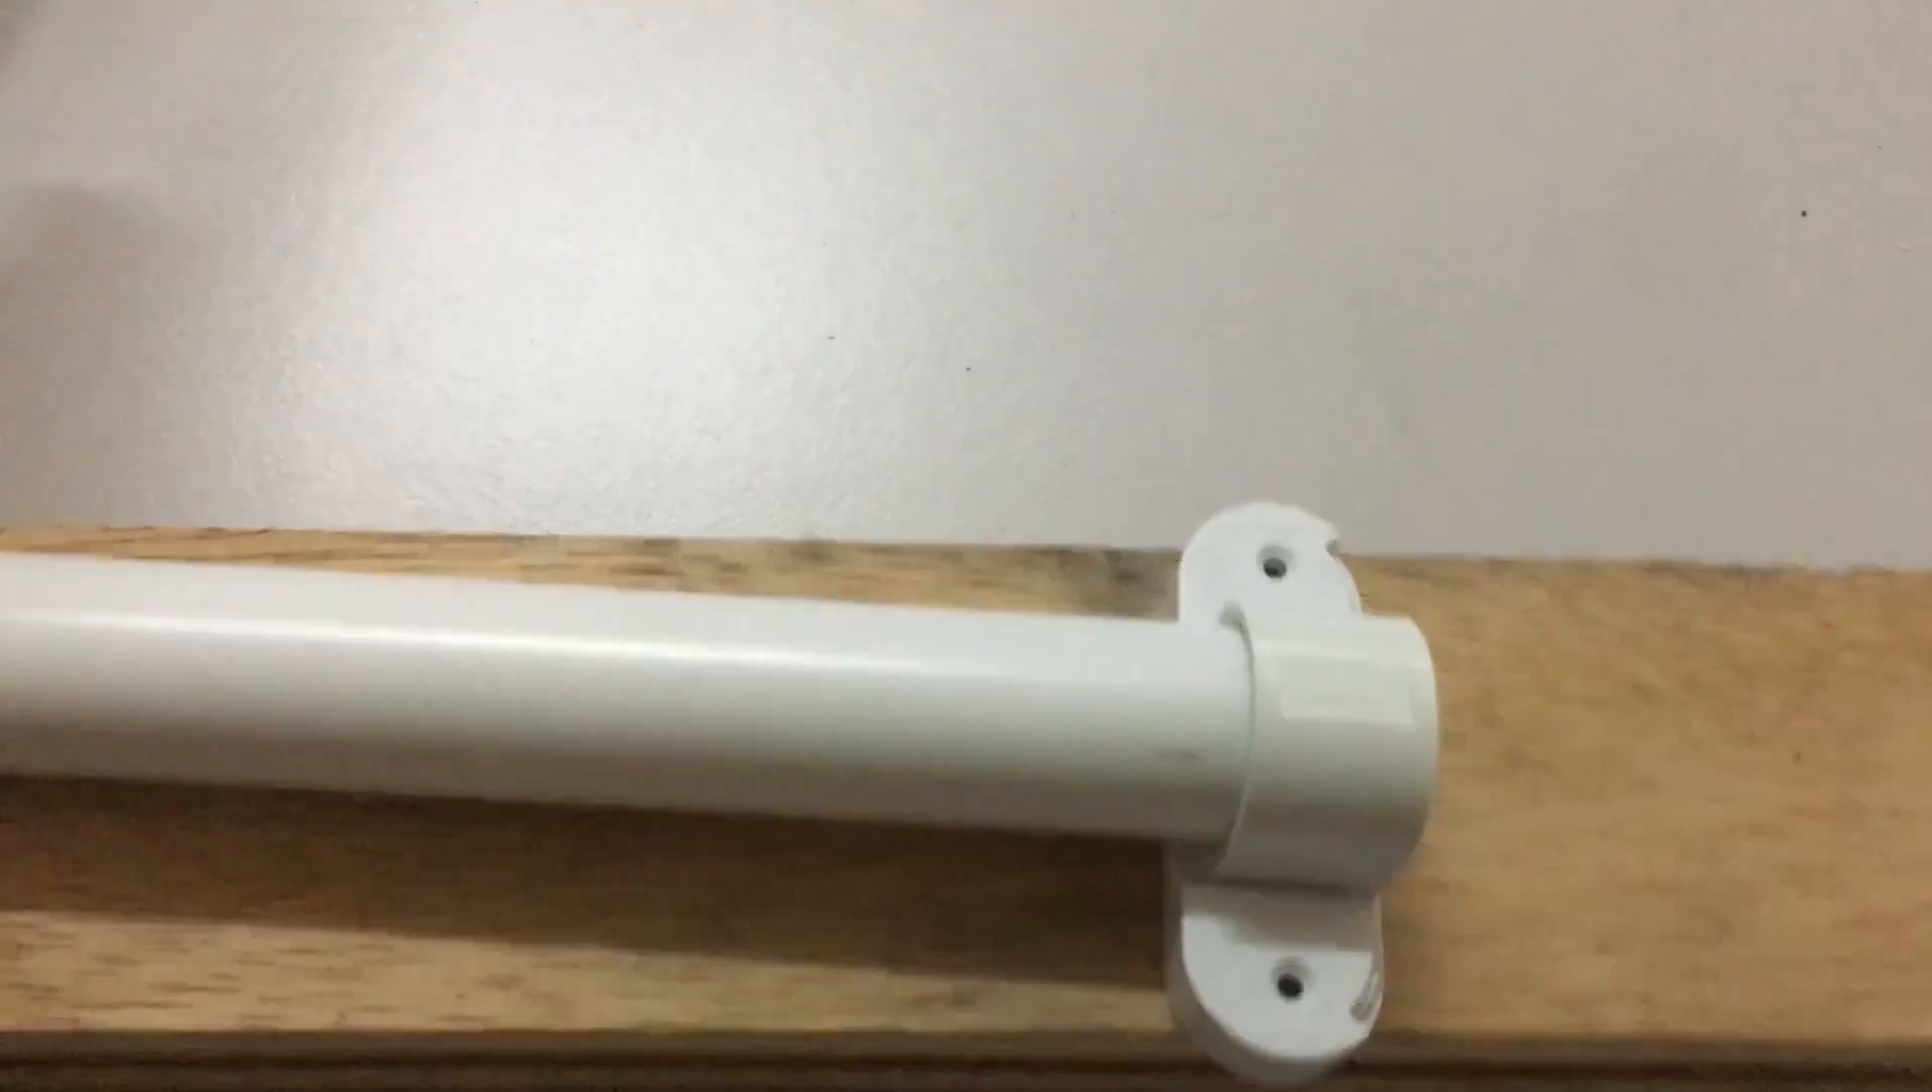And now slot the clip inside the saddle bar and now it sits perfectly fine with the saddle bar here.